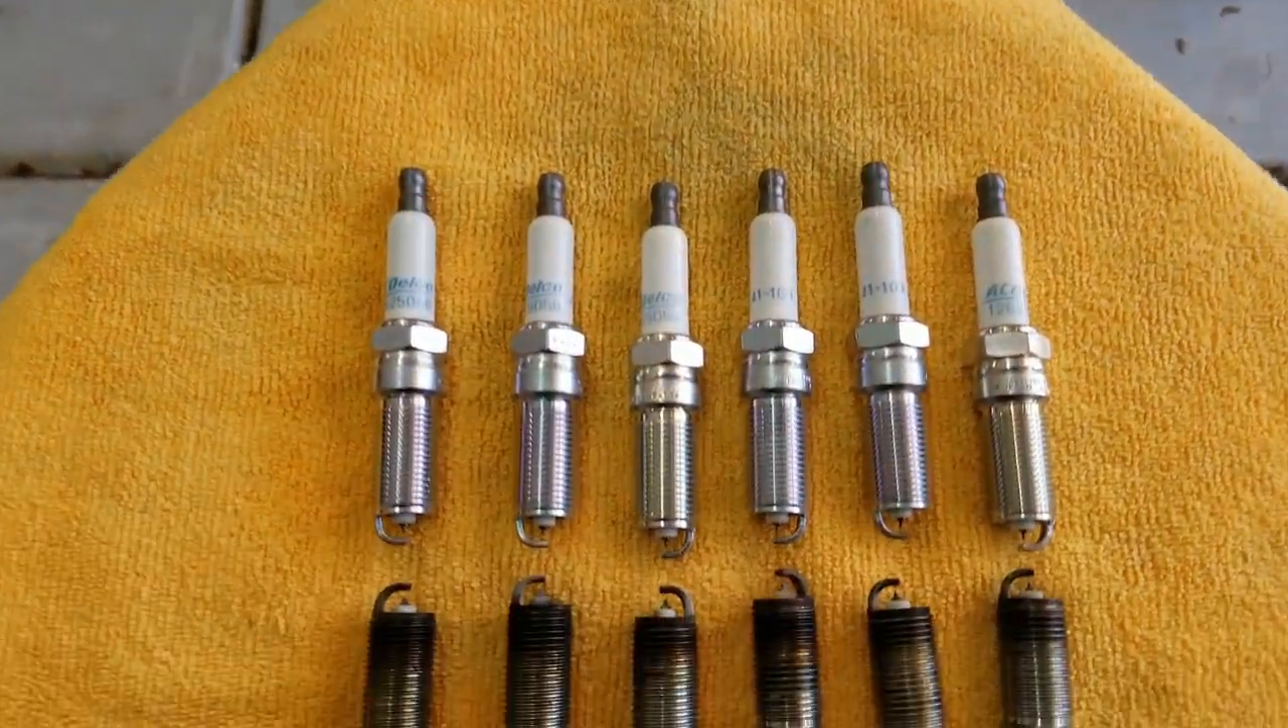All right so i got all six spark plugs out.